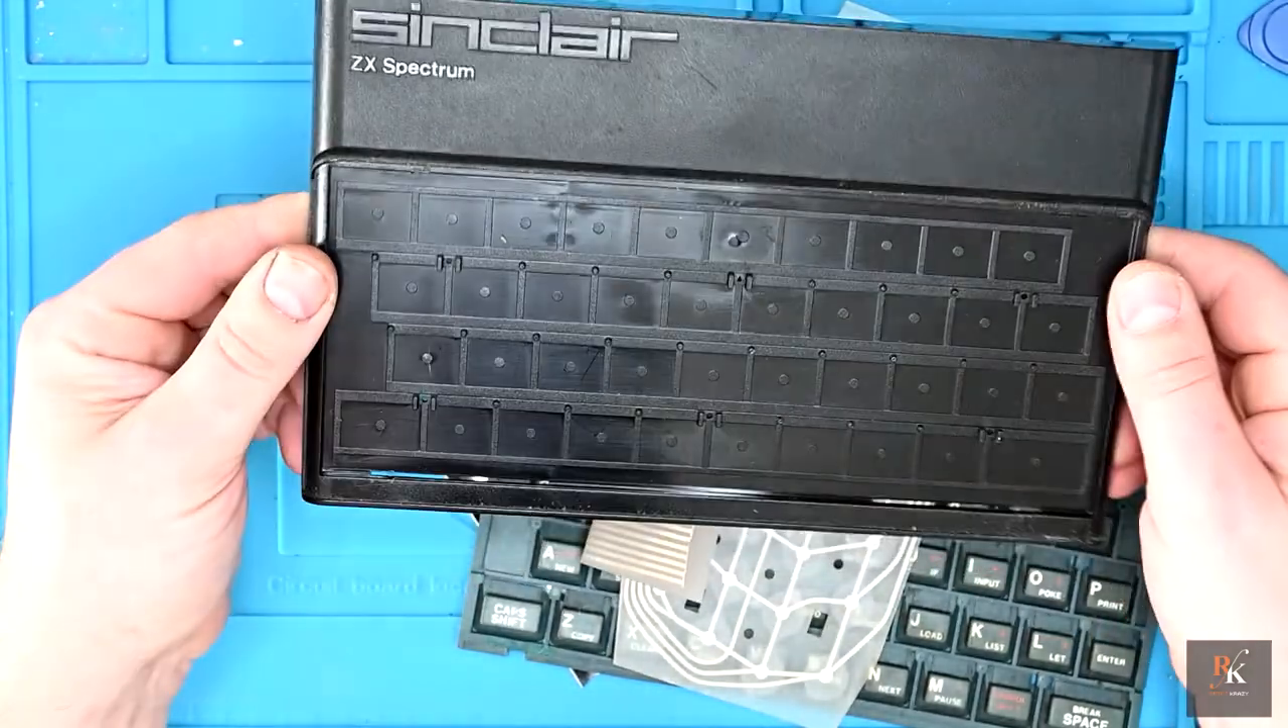So that's the keyboard, its membrane and everything off.